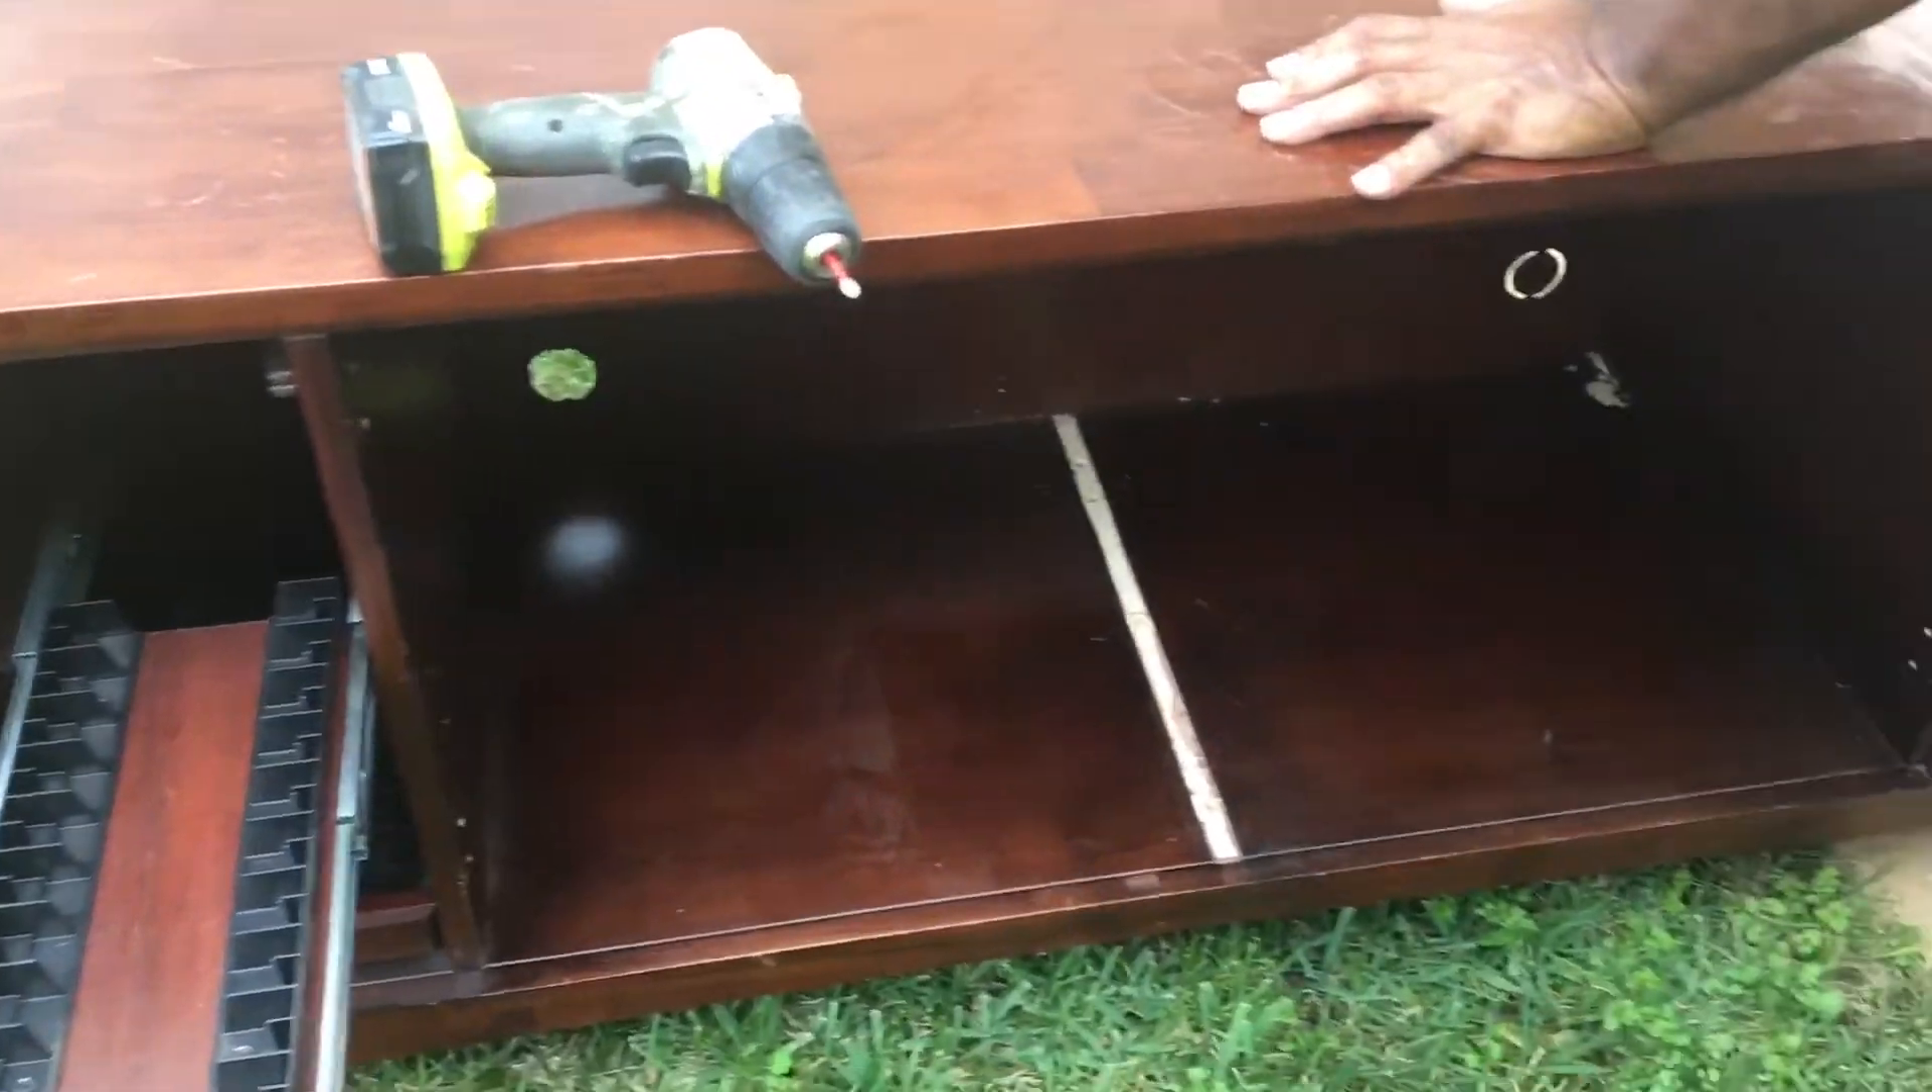We took off the doors which one door was already missing and we took out the shelves as you can see here.